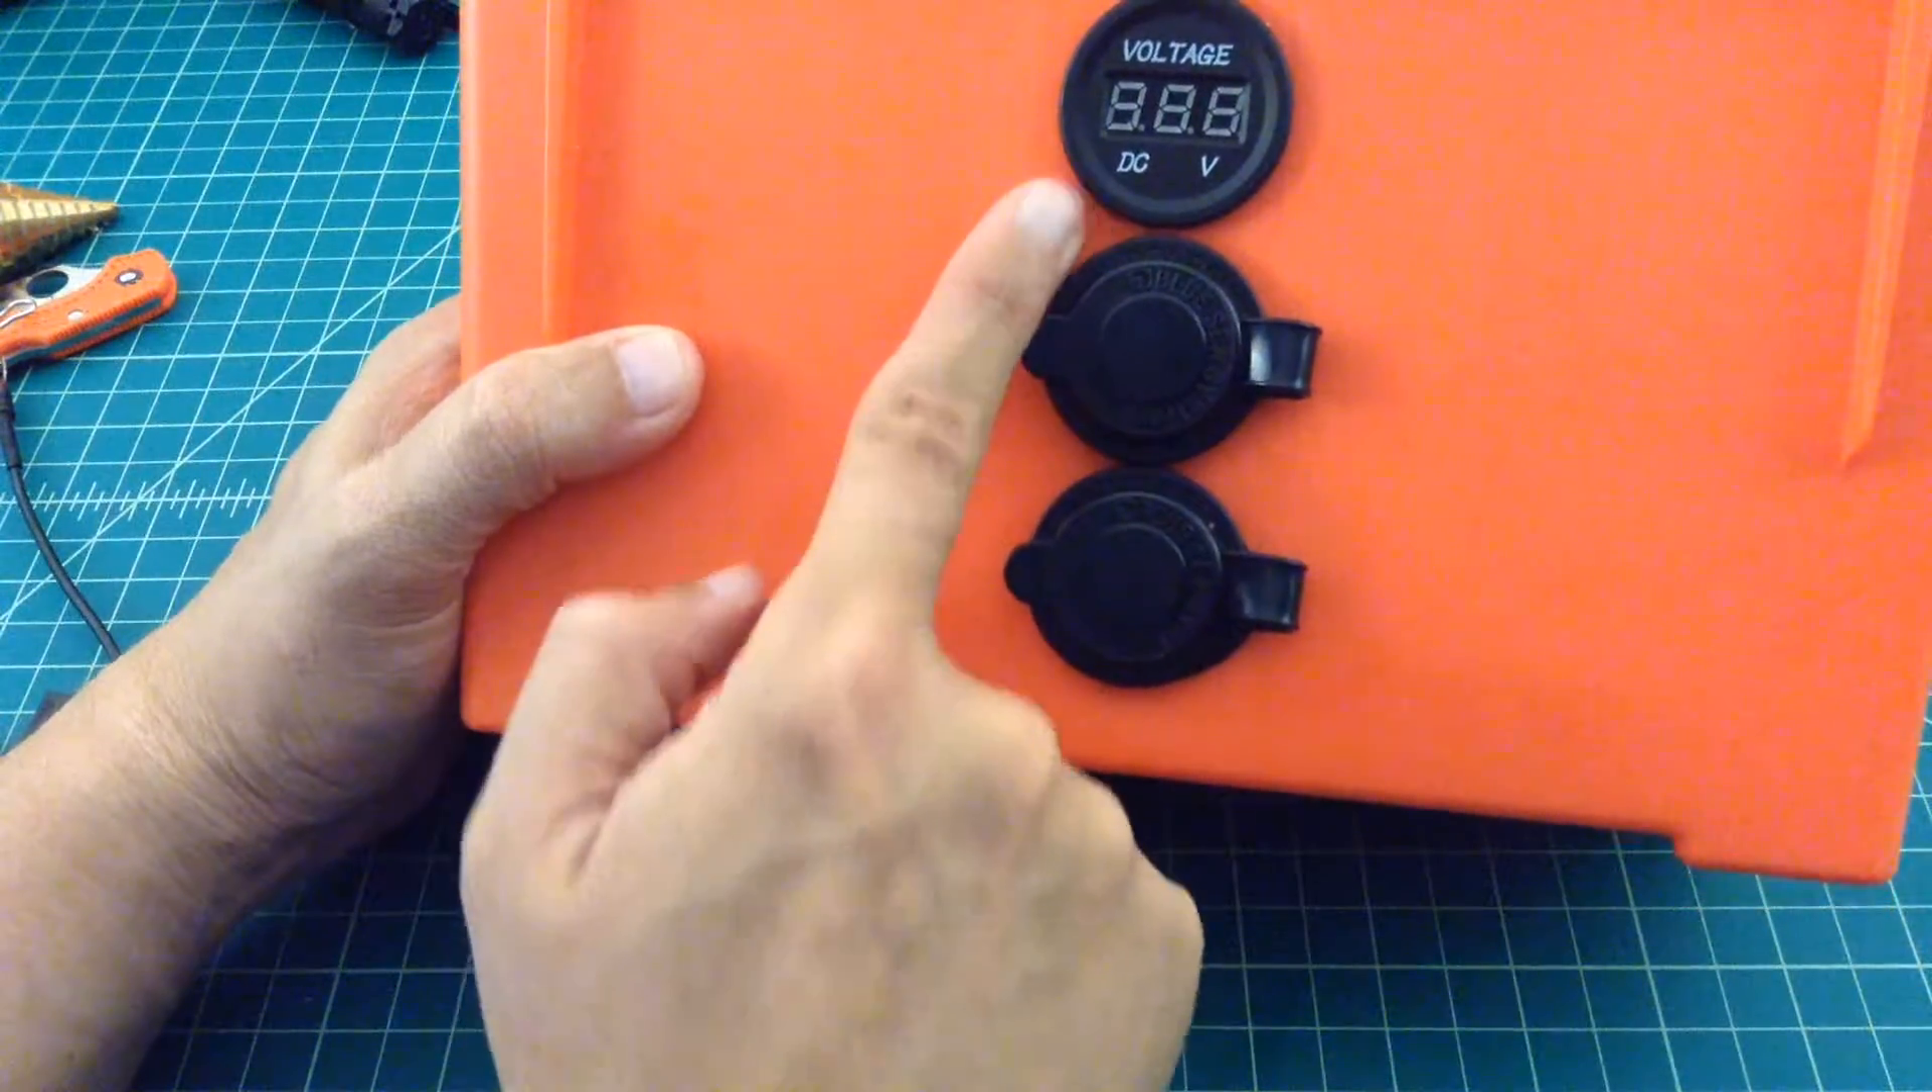I installed the voltmeter and then these are just 12 volt sockets.